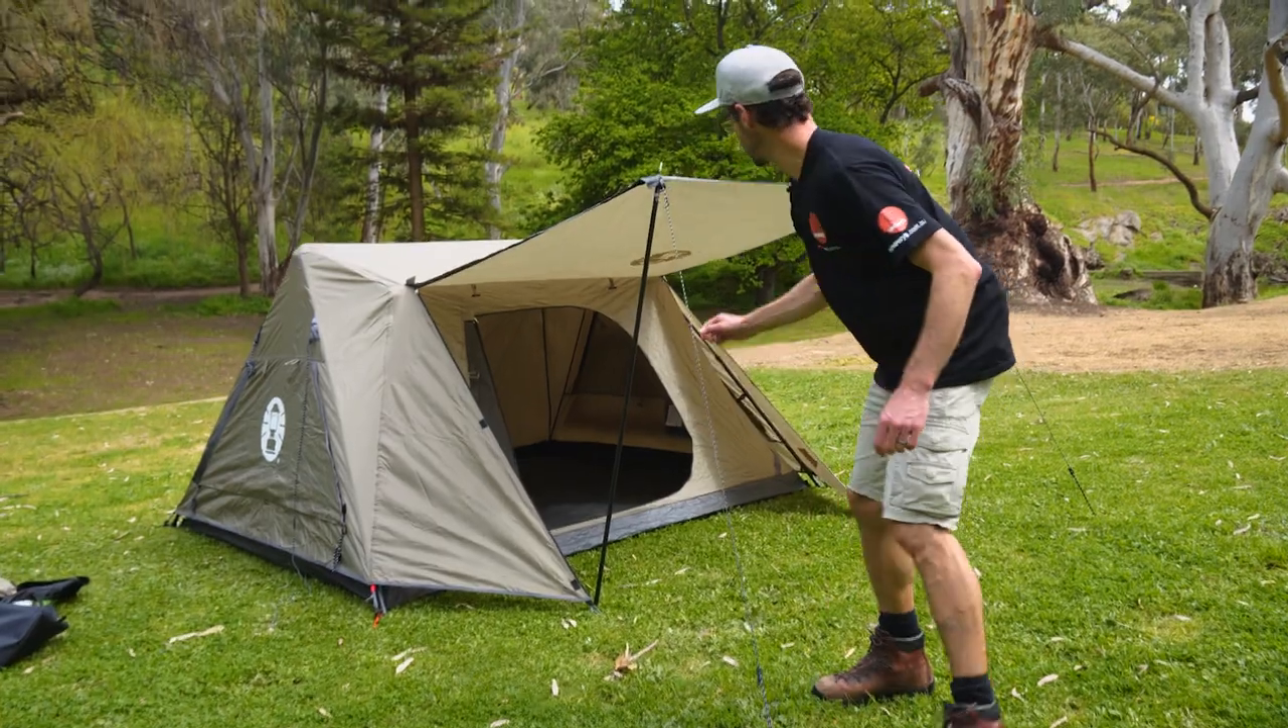So we've got the awning set up at the front here.